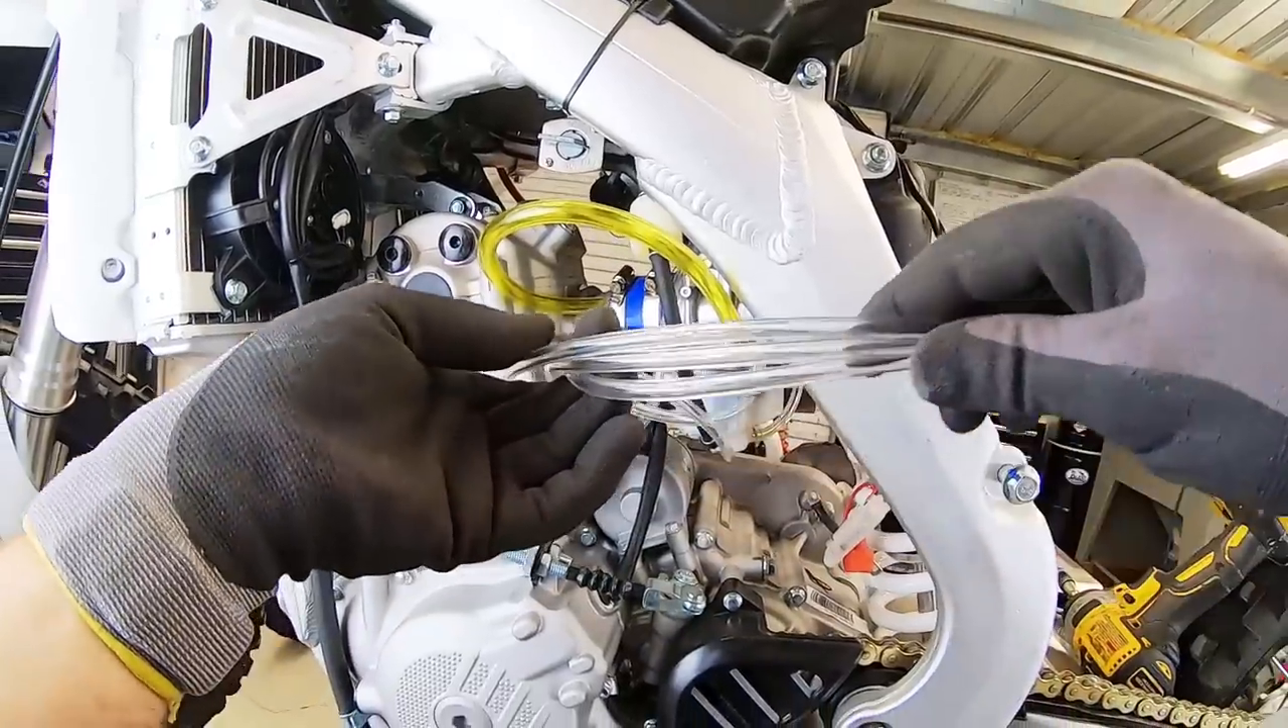We have all of our vent hoses just sort of dangling around.